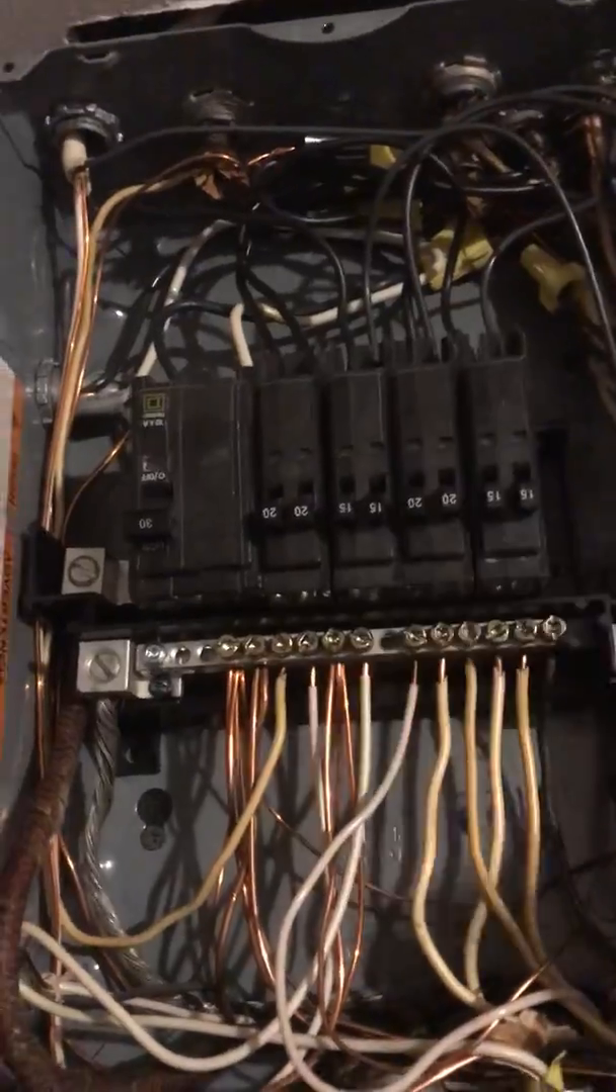I got the cover off already obviously.